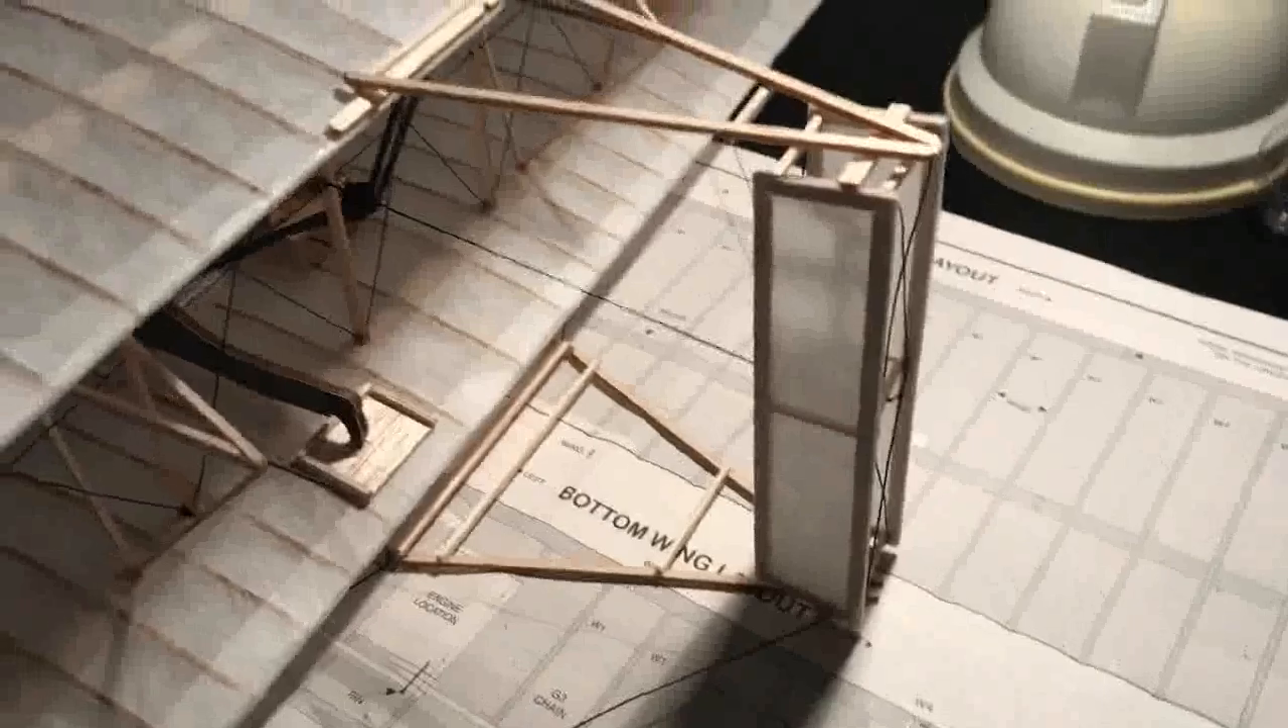Got the rudder situated in place.